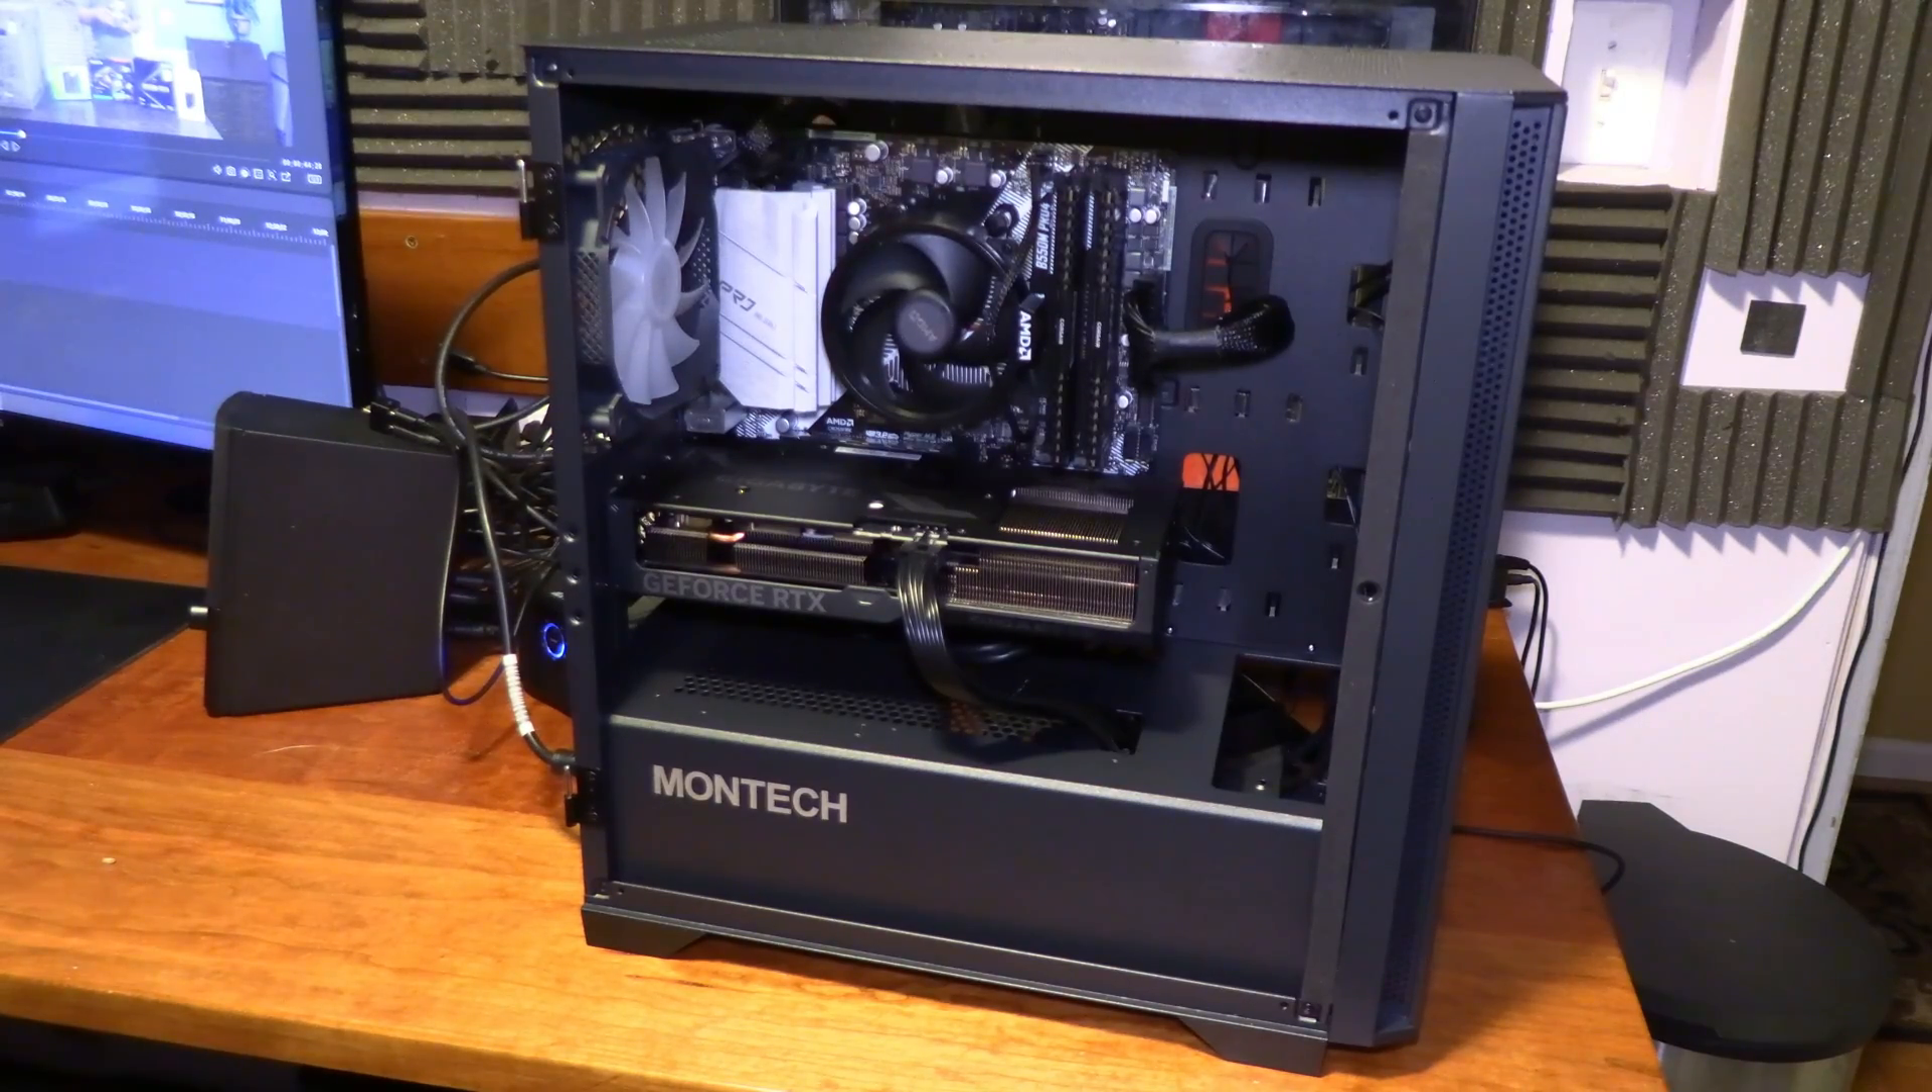I had to actually like put my camera down just for a second to get installed but you see gpu is installed.